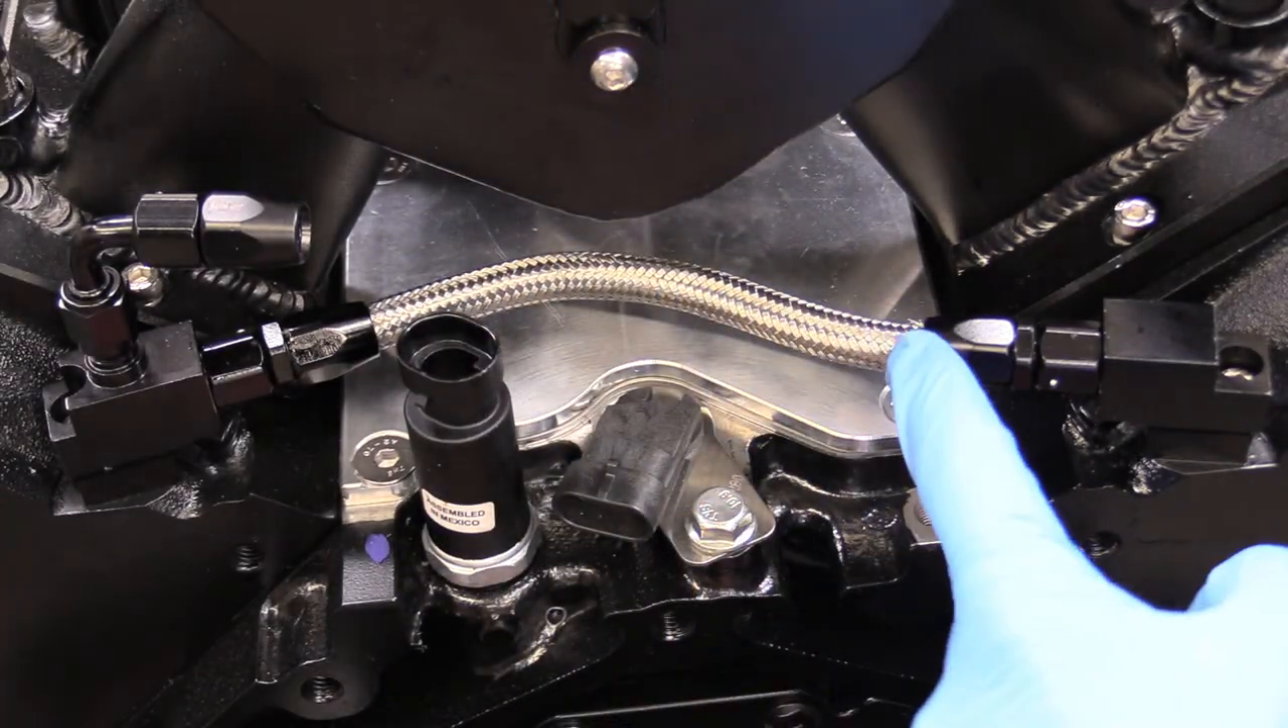And our rear steam line is installed. So this is what our finished rear steam line product should look like.